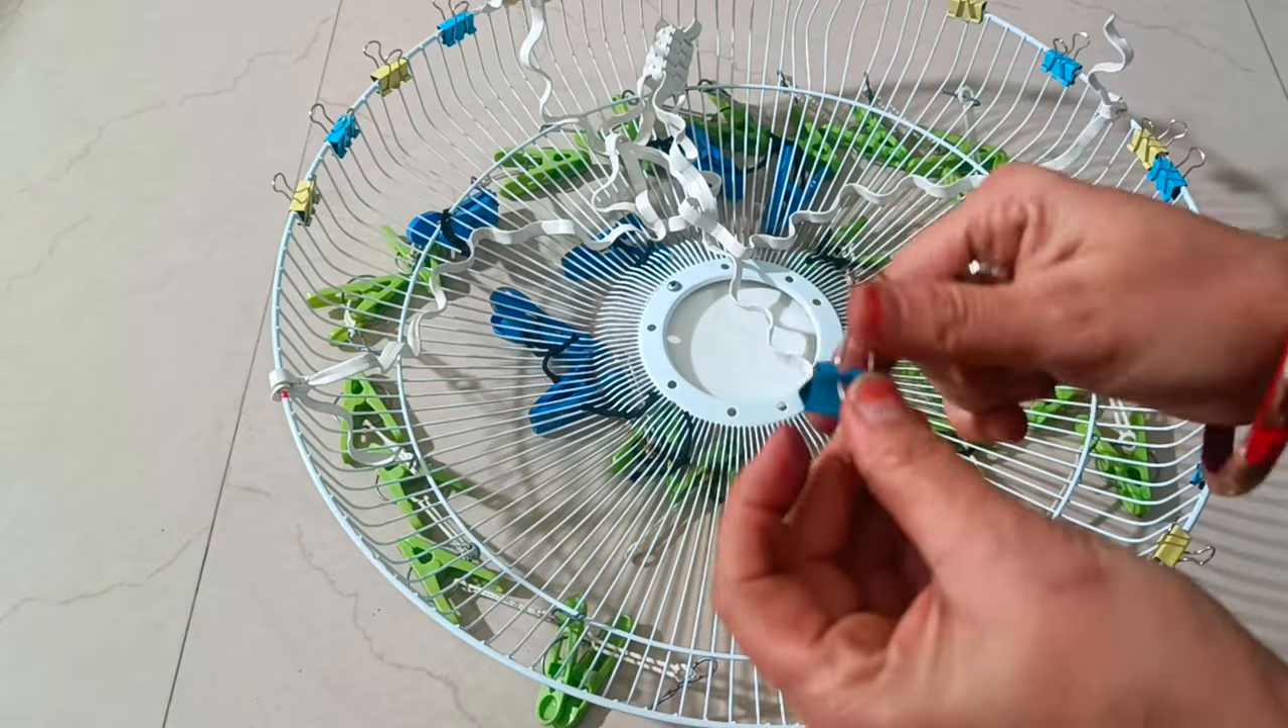پیپر کلپ جو ہوتے ہیں وہ میں نے یہاں پر لگا دی ہیں۔